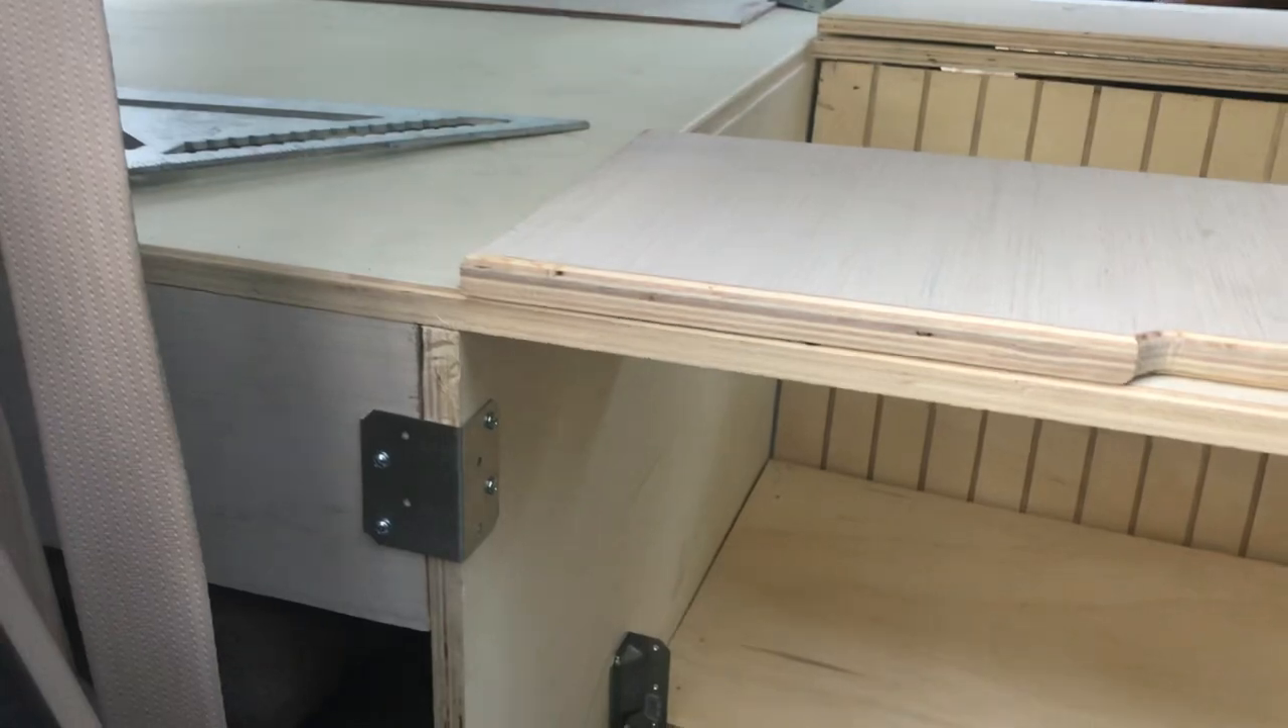Jeff just put in this bracket right here to hold in the main frame to the removable piece.